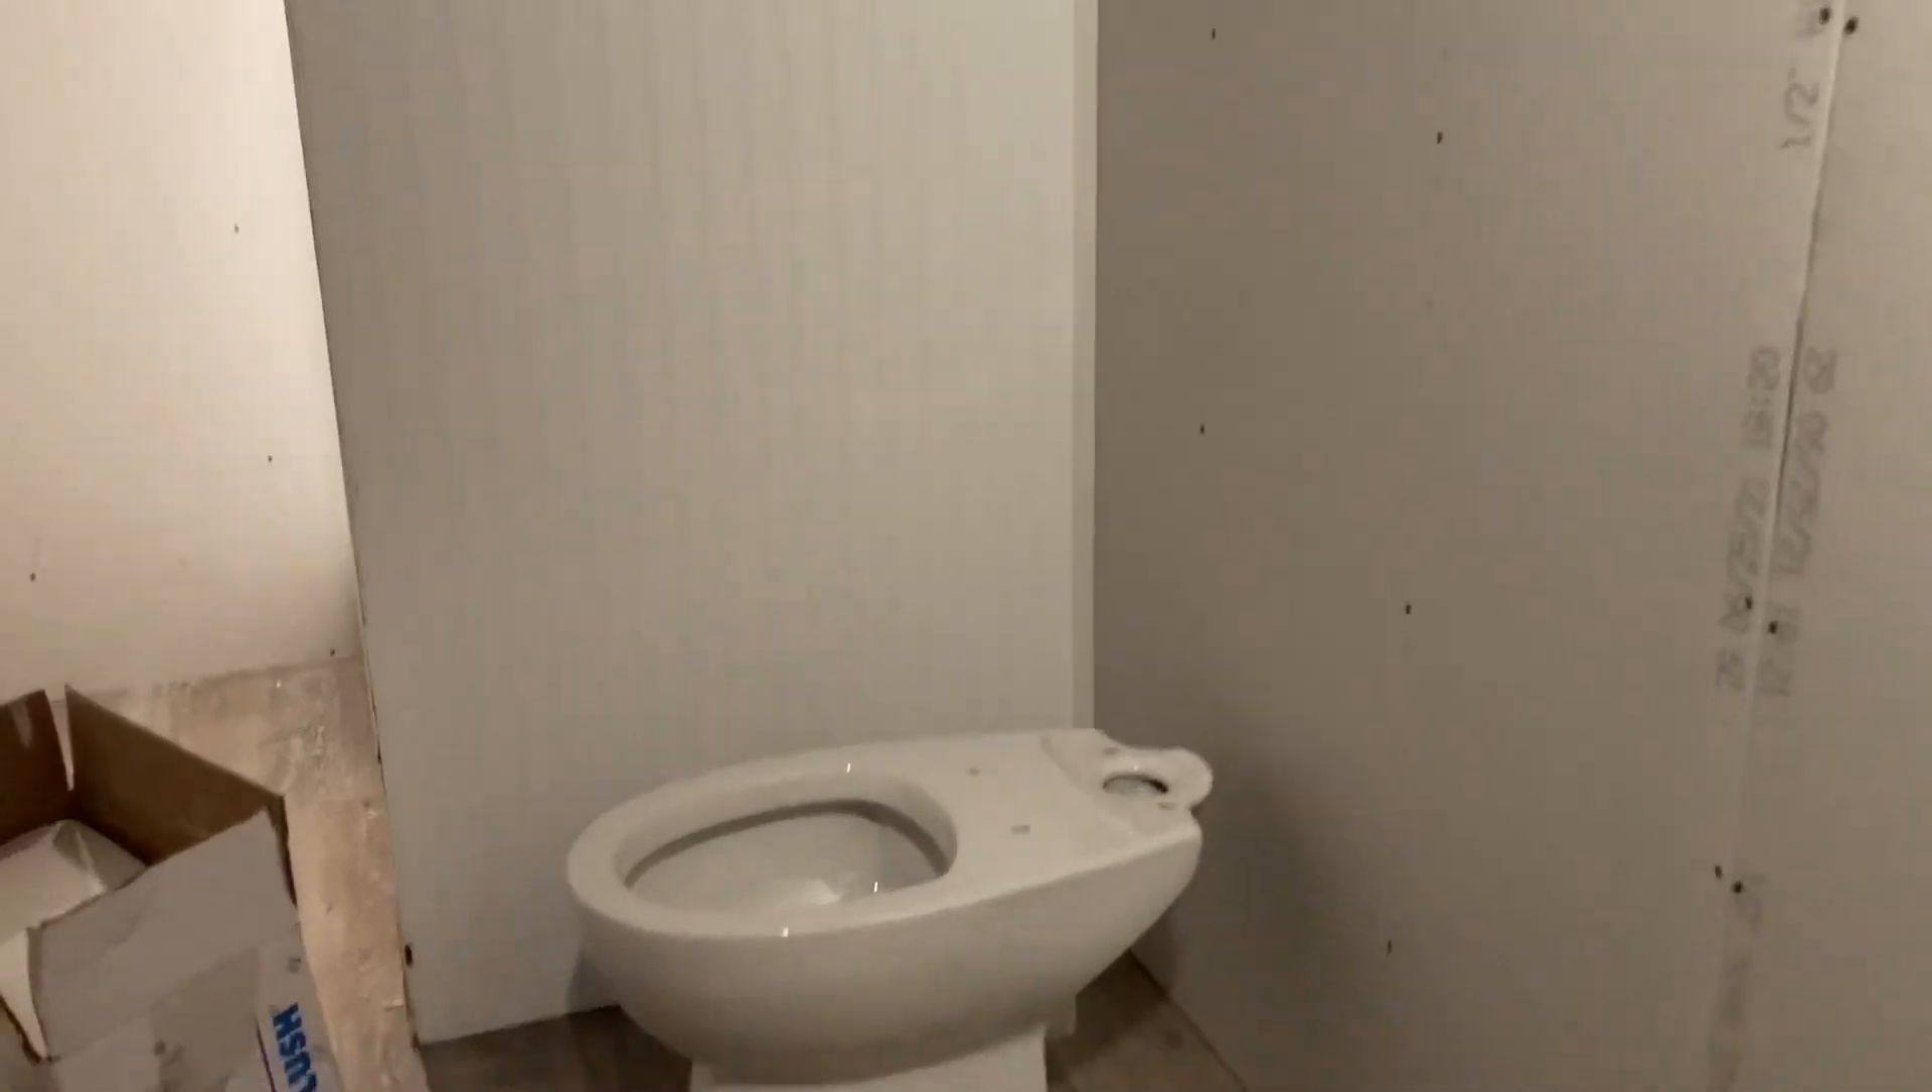Toilet is not hooked up but it's there.